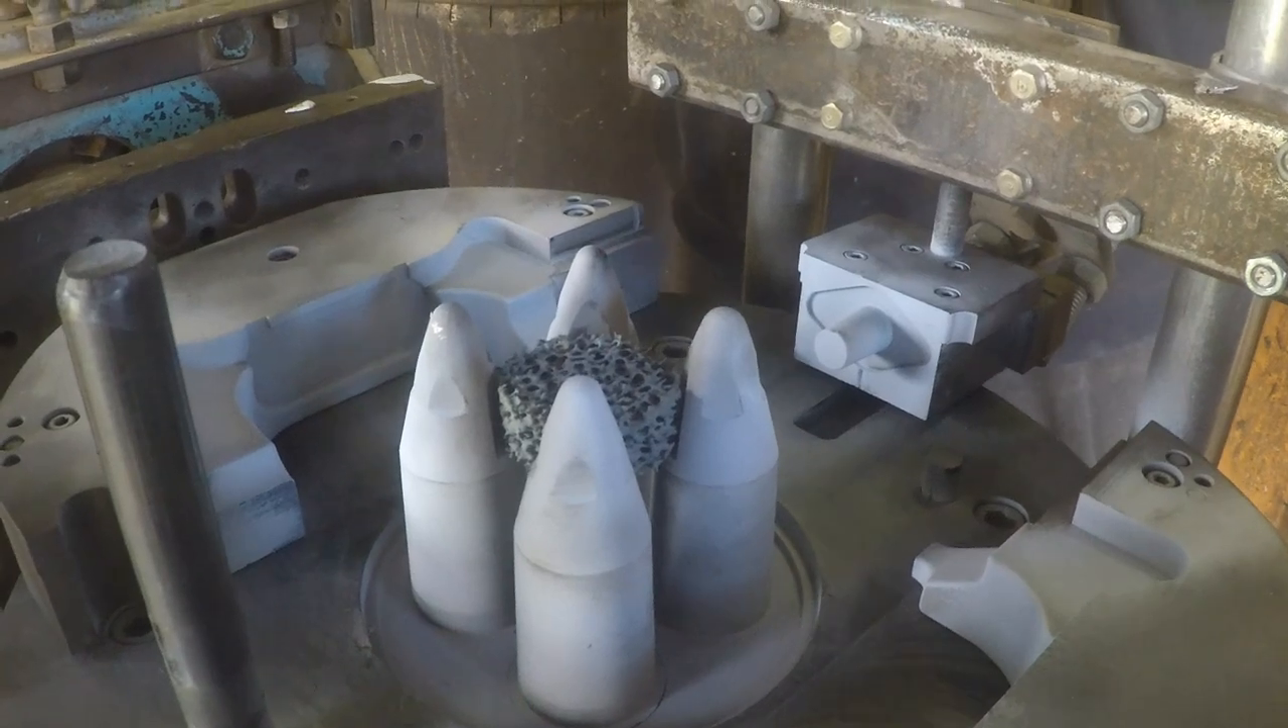The ceramic filter is placed on the step in between the four cores there.